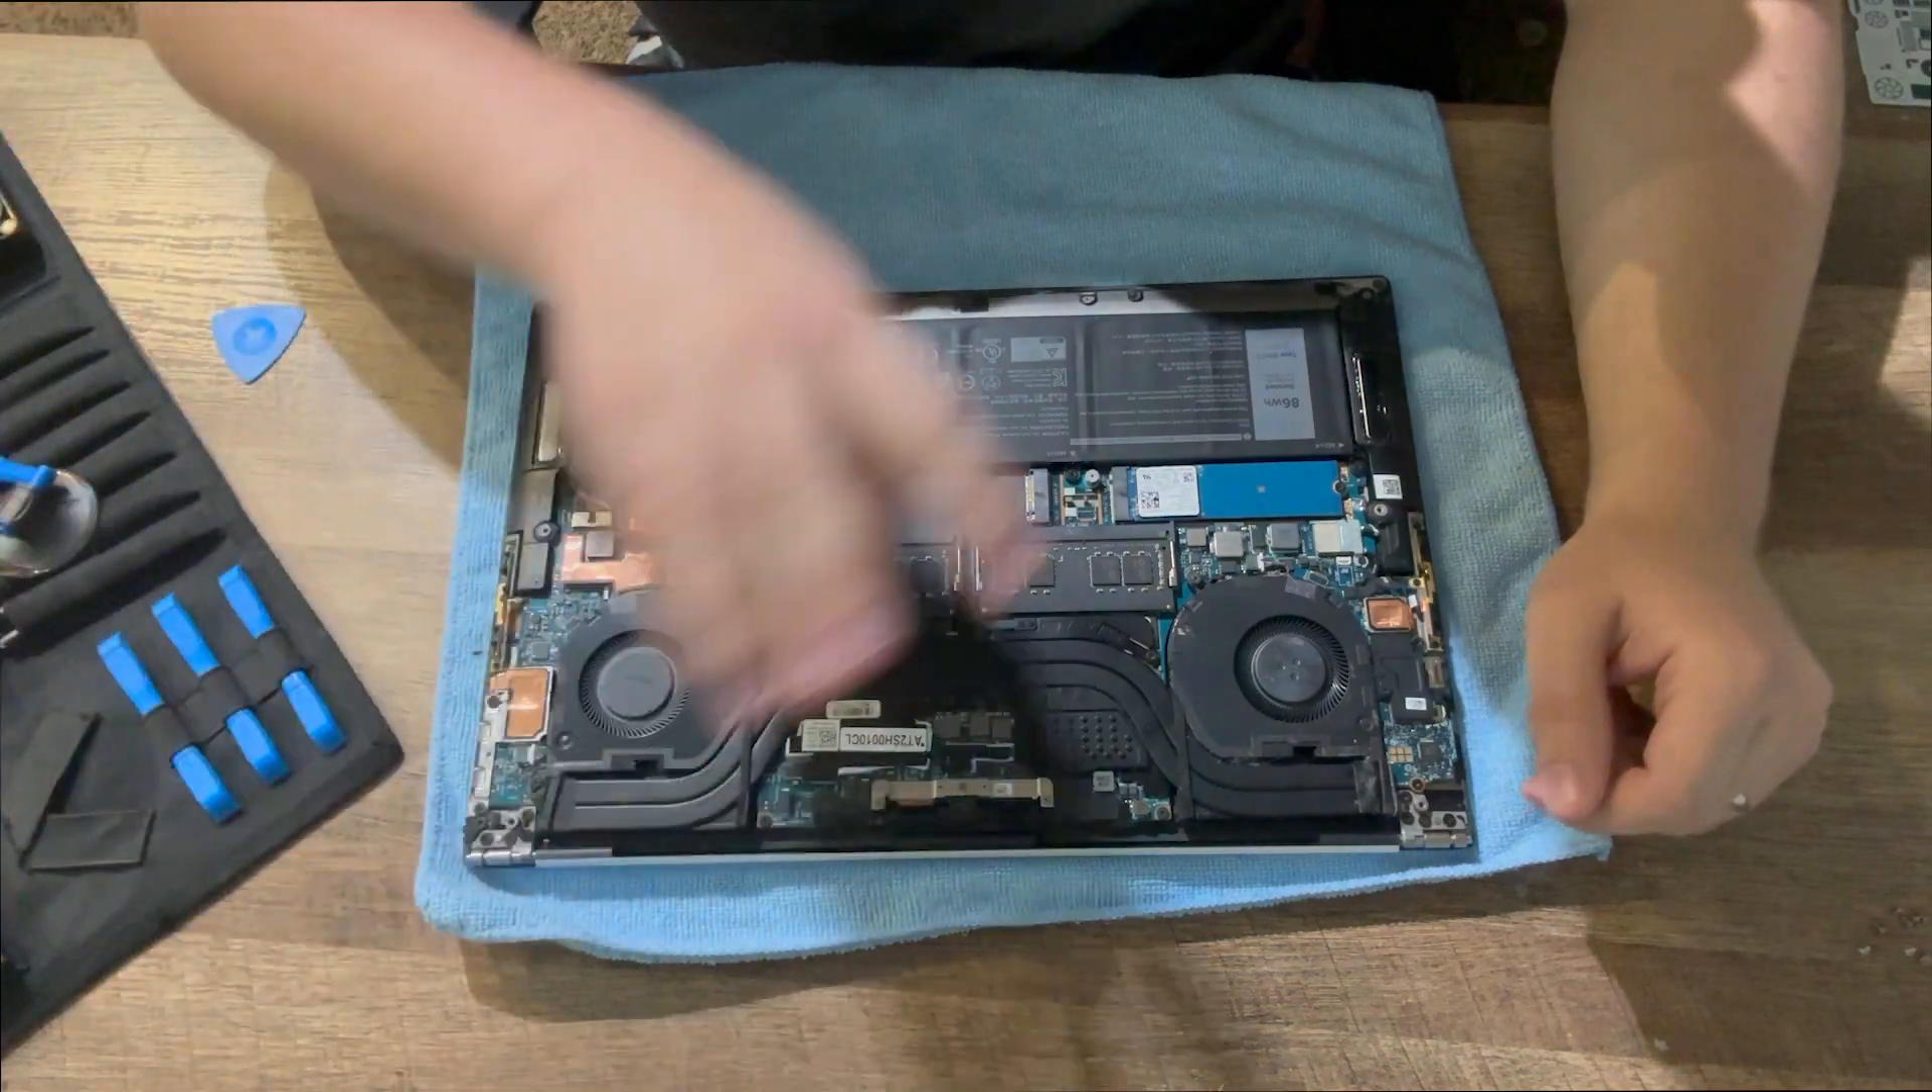This is our laptop without the bottom cover, our XPS 15.